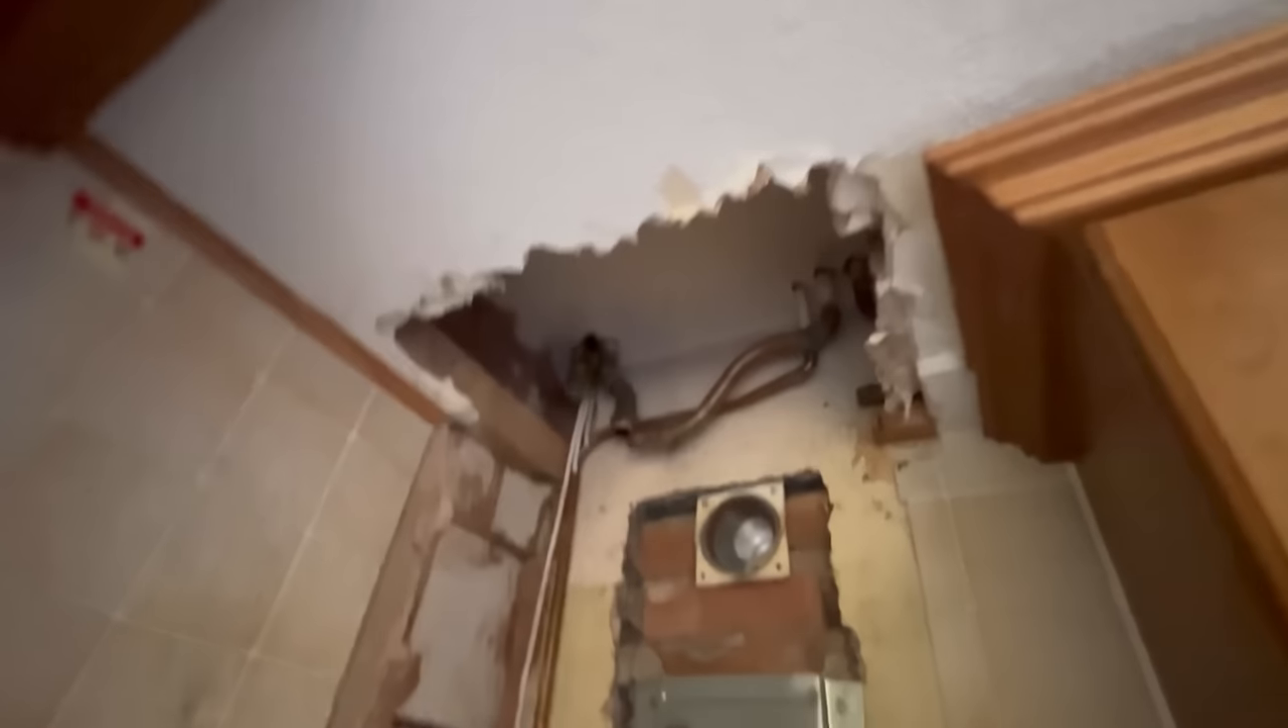Board is out. It's left a nice hole in the ceiling.